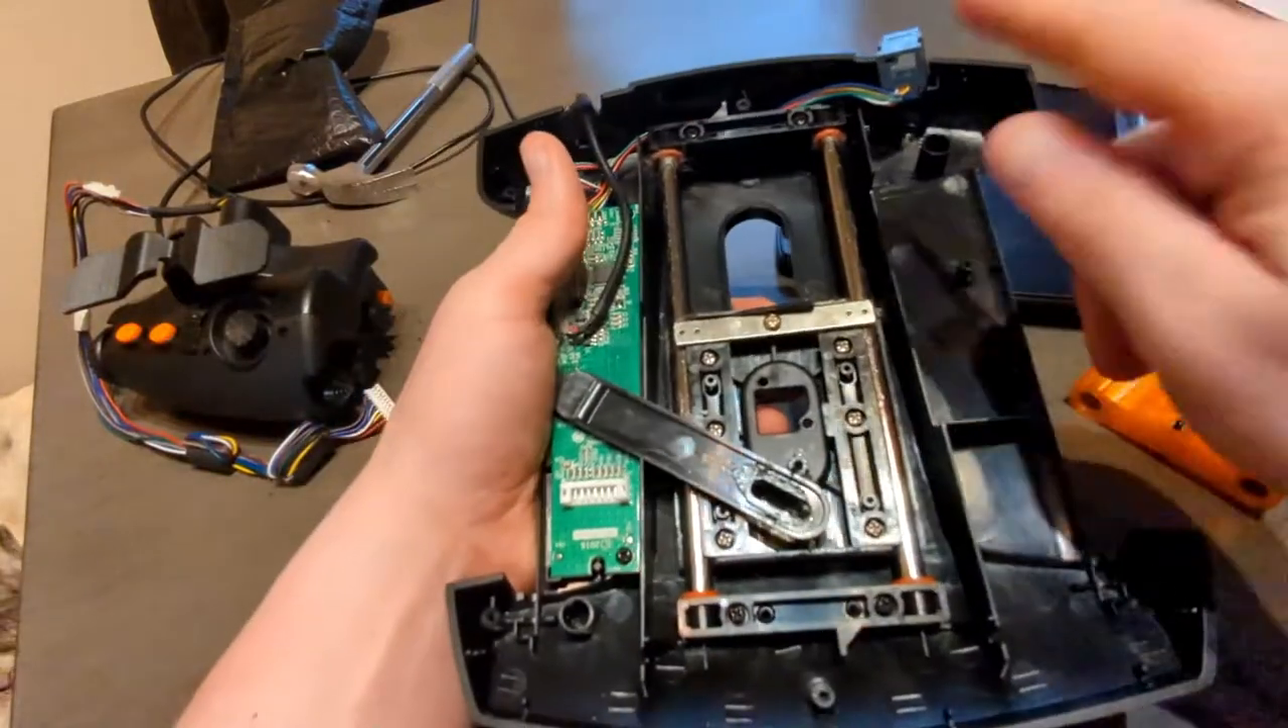Alright, now the throttle handle is off.